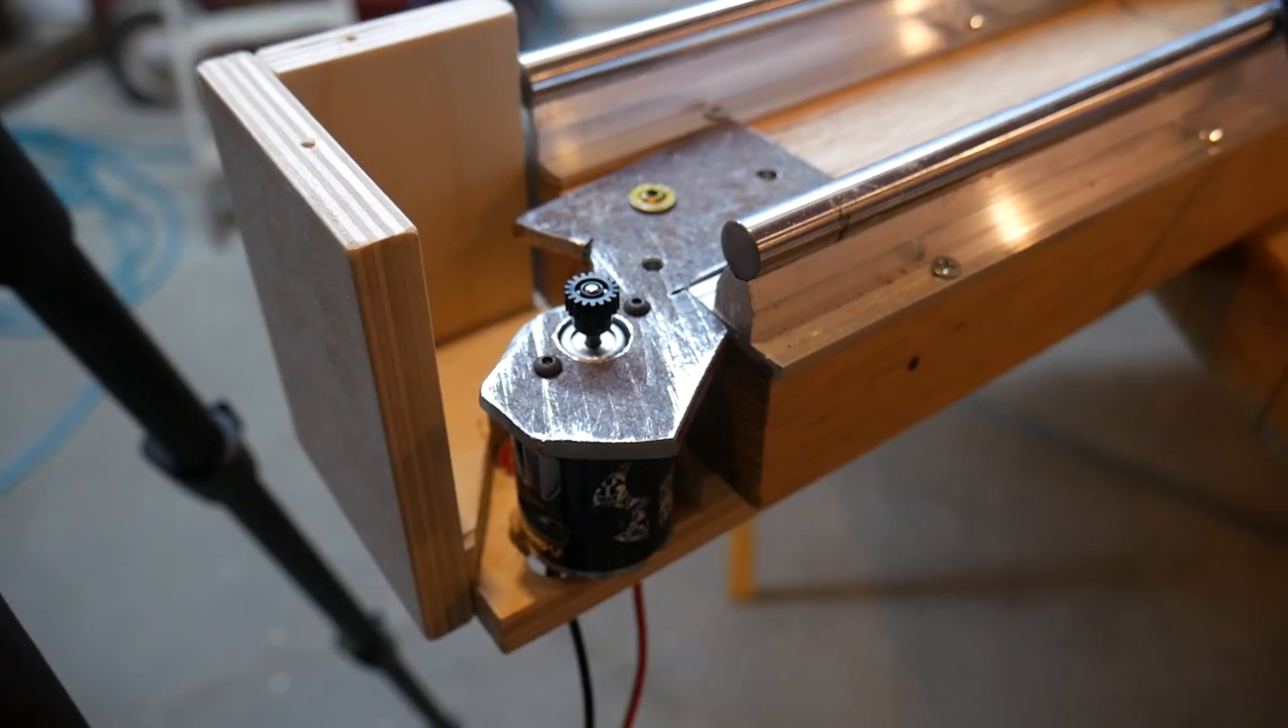I know we made an exceptionally ugly mount for the motor to hold that on there, but it'll do, and it's stiff and strong.